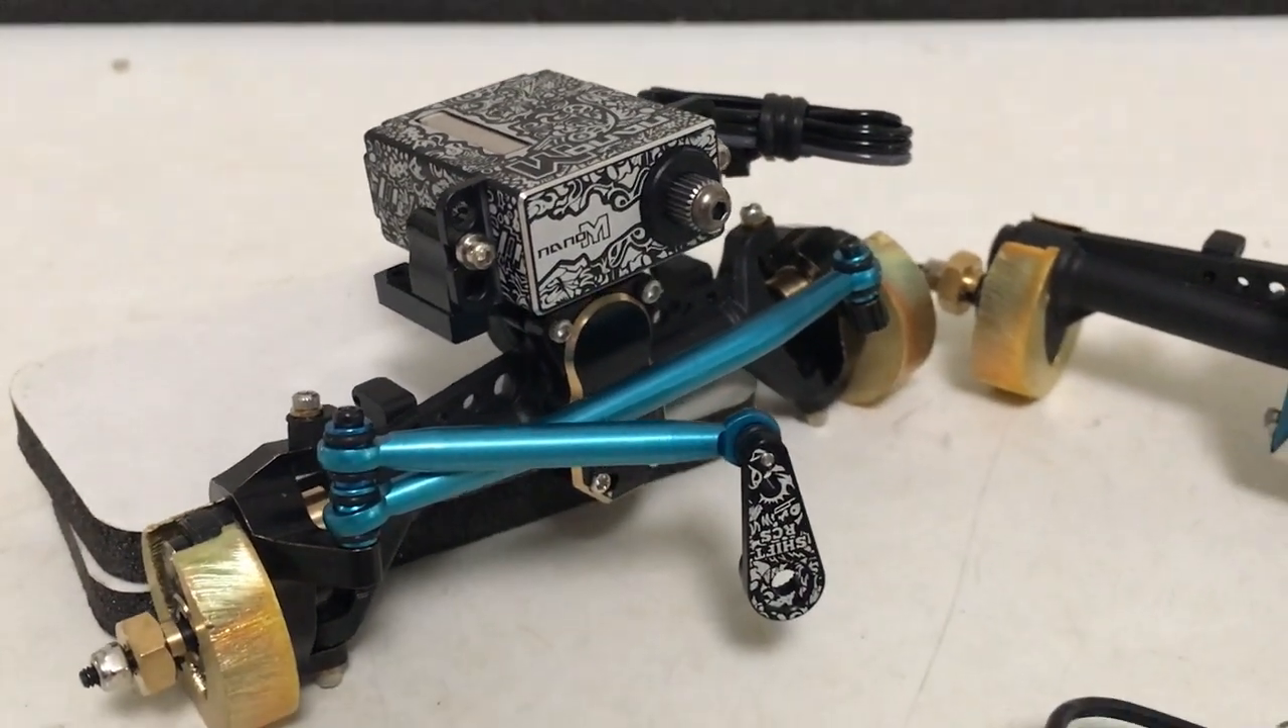And with that said, let's get this stuff installed. Servo is in and wow, that is just gorgeous.